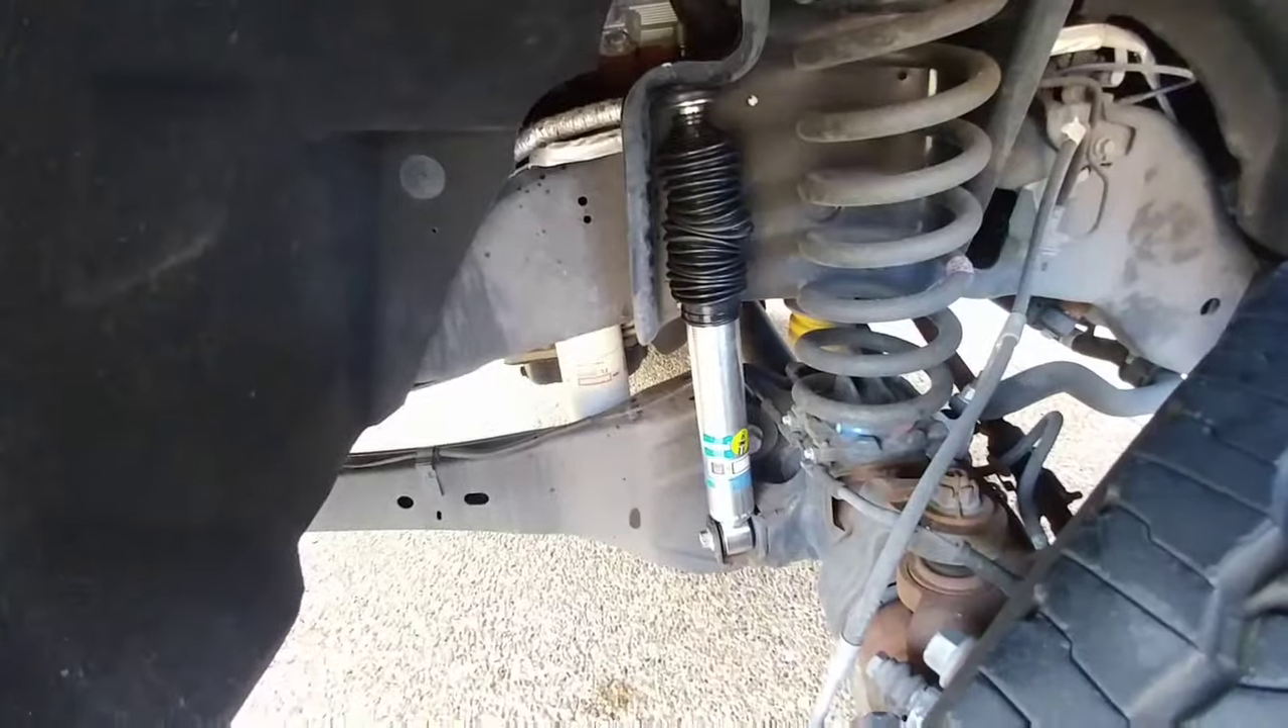So hey everyone I am done installing these Bilstein 5100 series shocks on my F450 and I haven't driven around with it yet but I'm anticipating it's going to be marginal improvement.